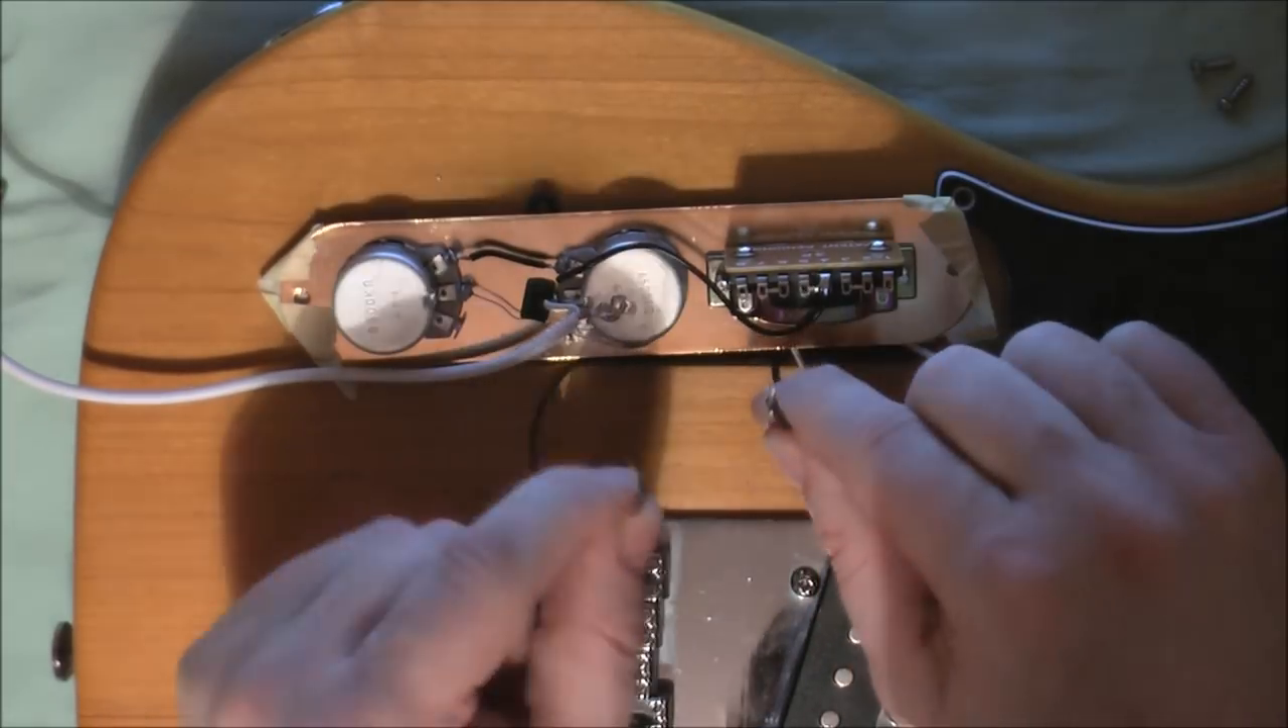Now we've got the control plate built pretty much. We've got the wire there for the output jack. Which we'll wire up later.